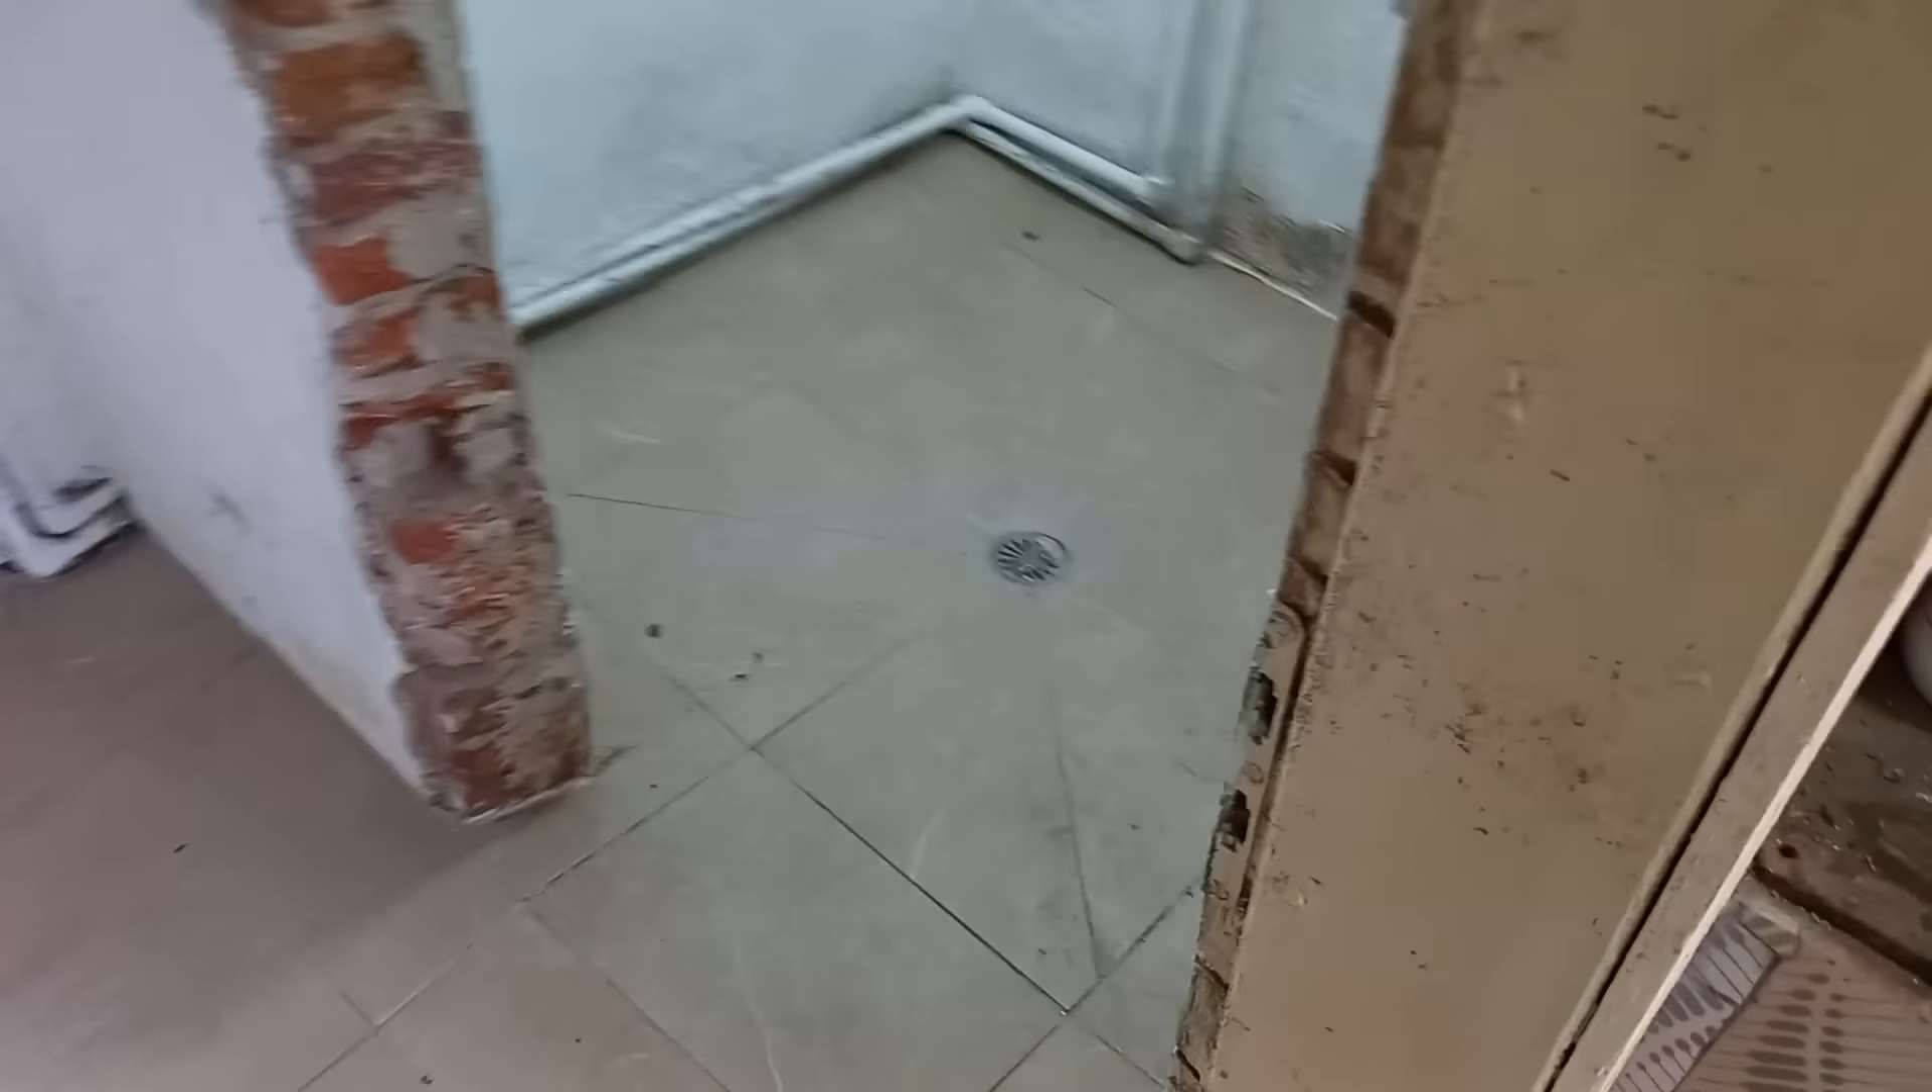That needs cleaning because I've been working and standing in there but overall that's a fully tiled floor.